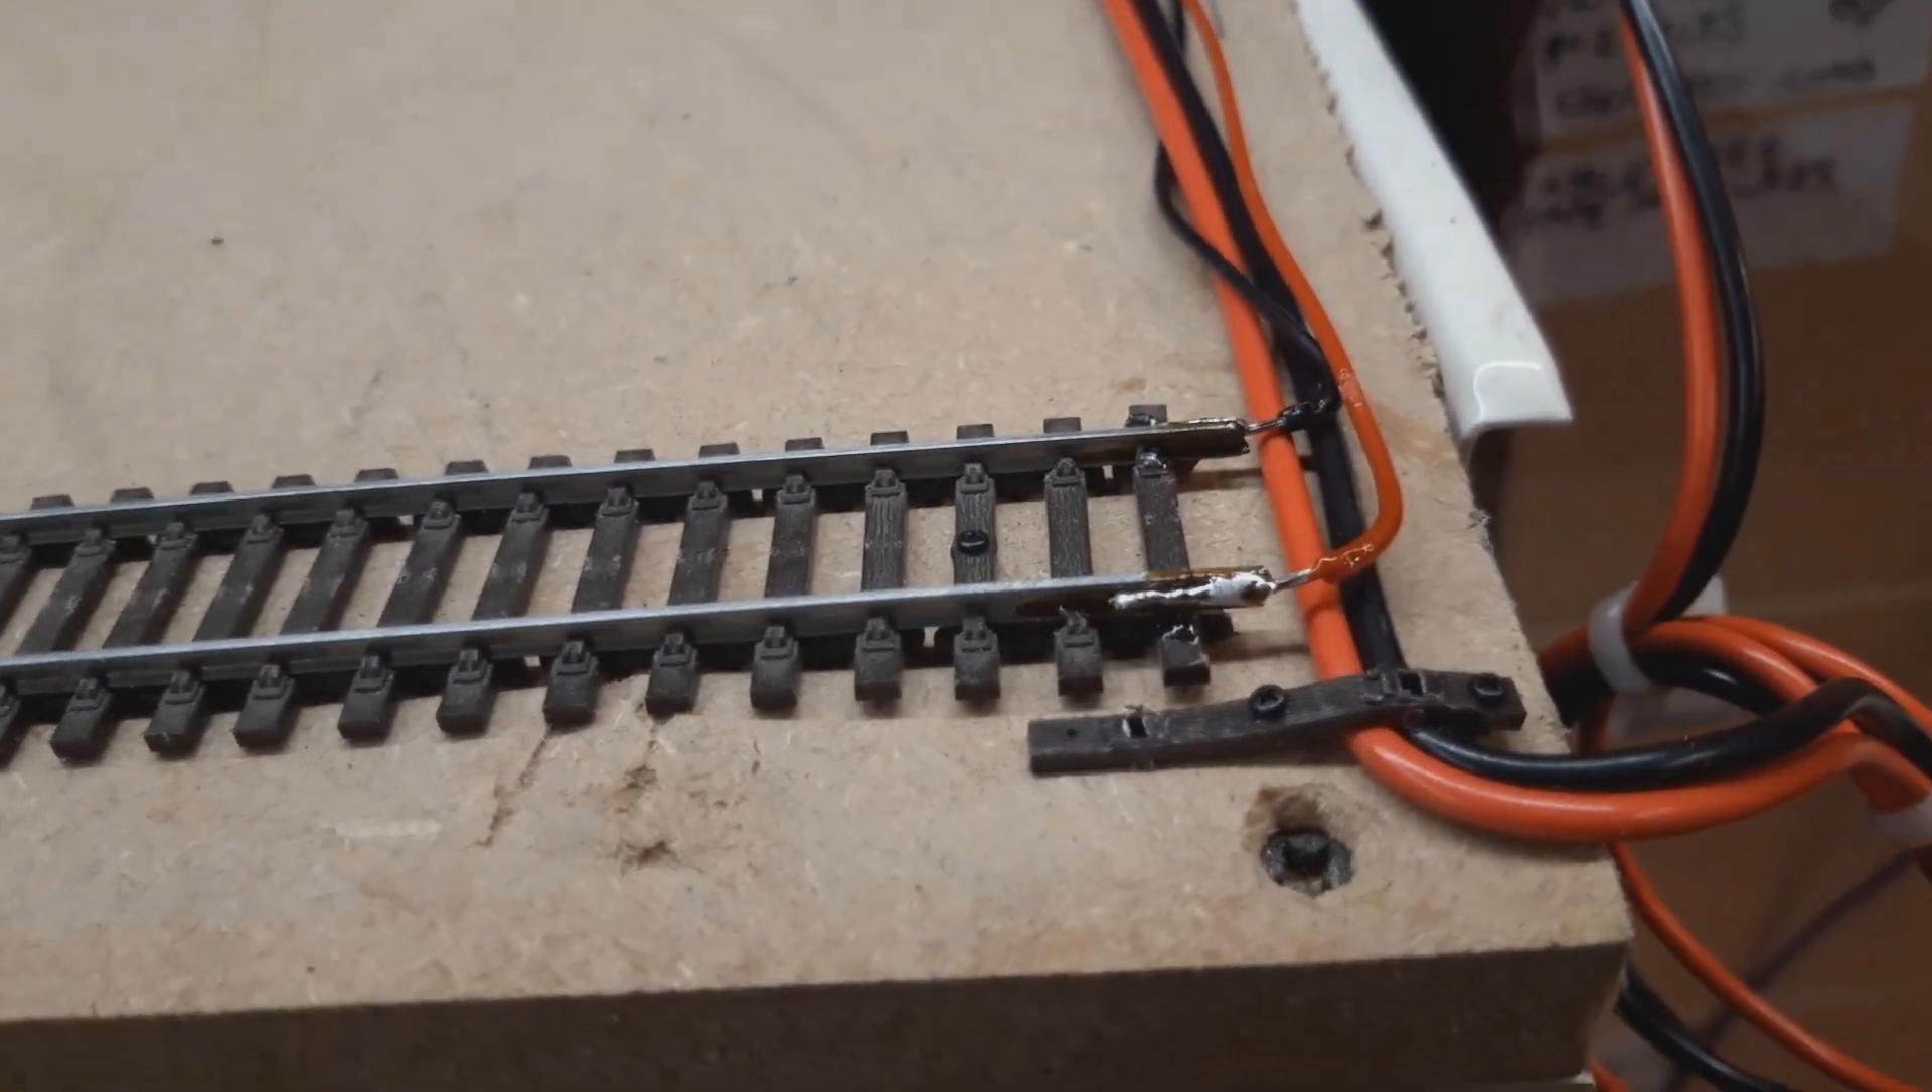Okay so I've screwed the old bit of track down cleaned the ends soldered them used a bit of sleeper as a bracket.